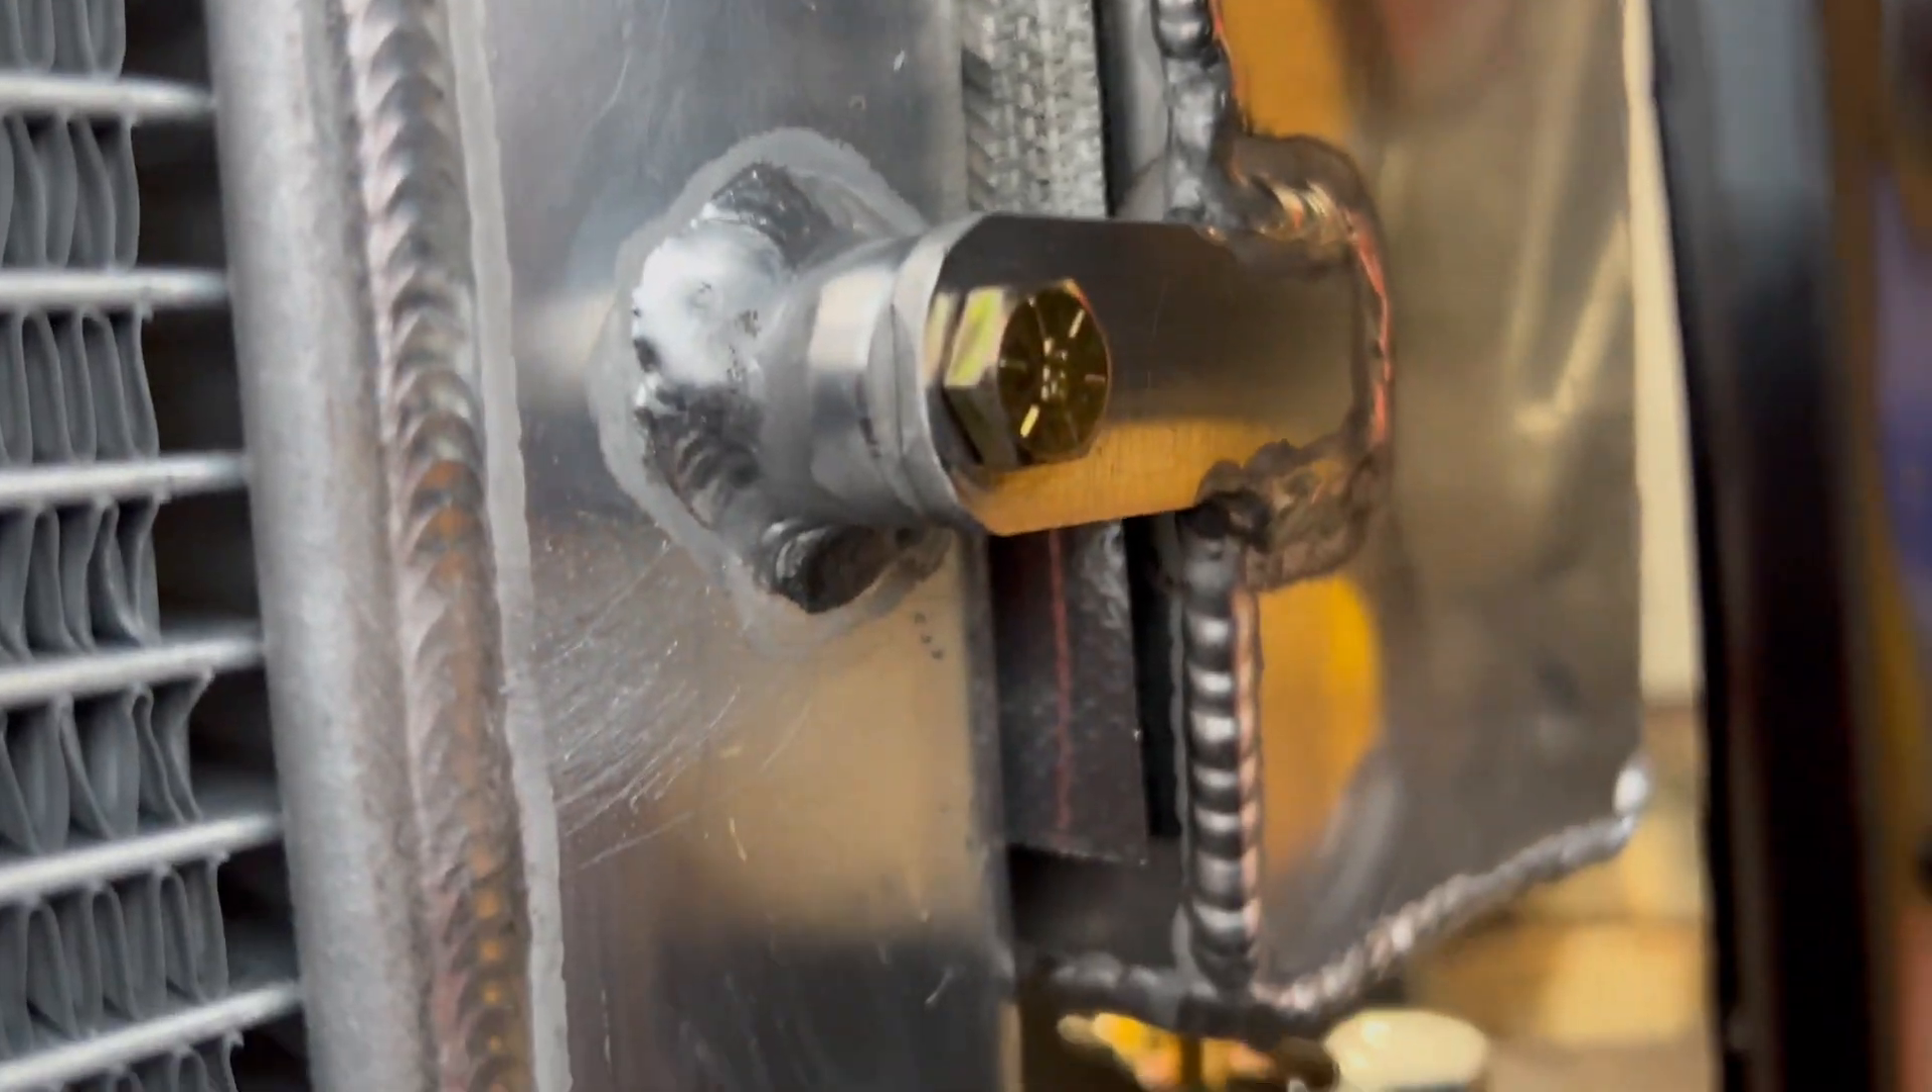Alright guys, it's all done. As you can see, we got our little standoffs welded up.